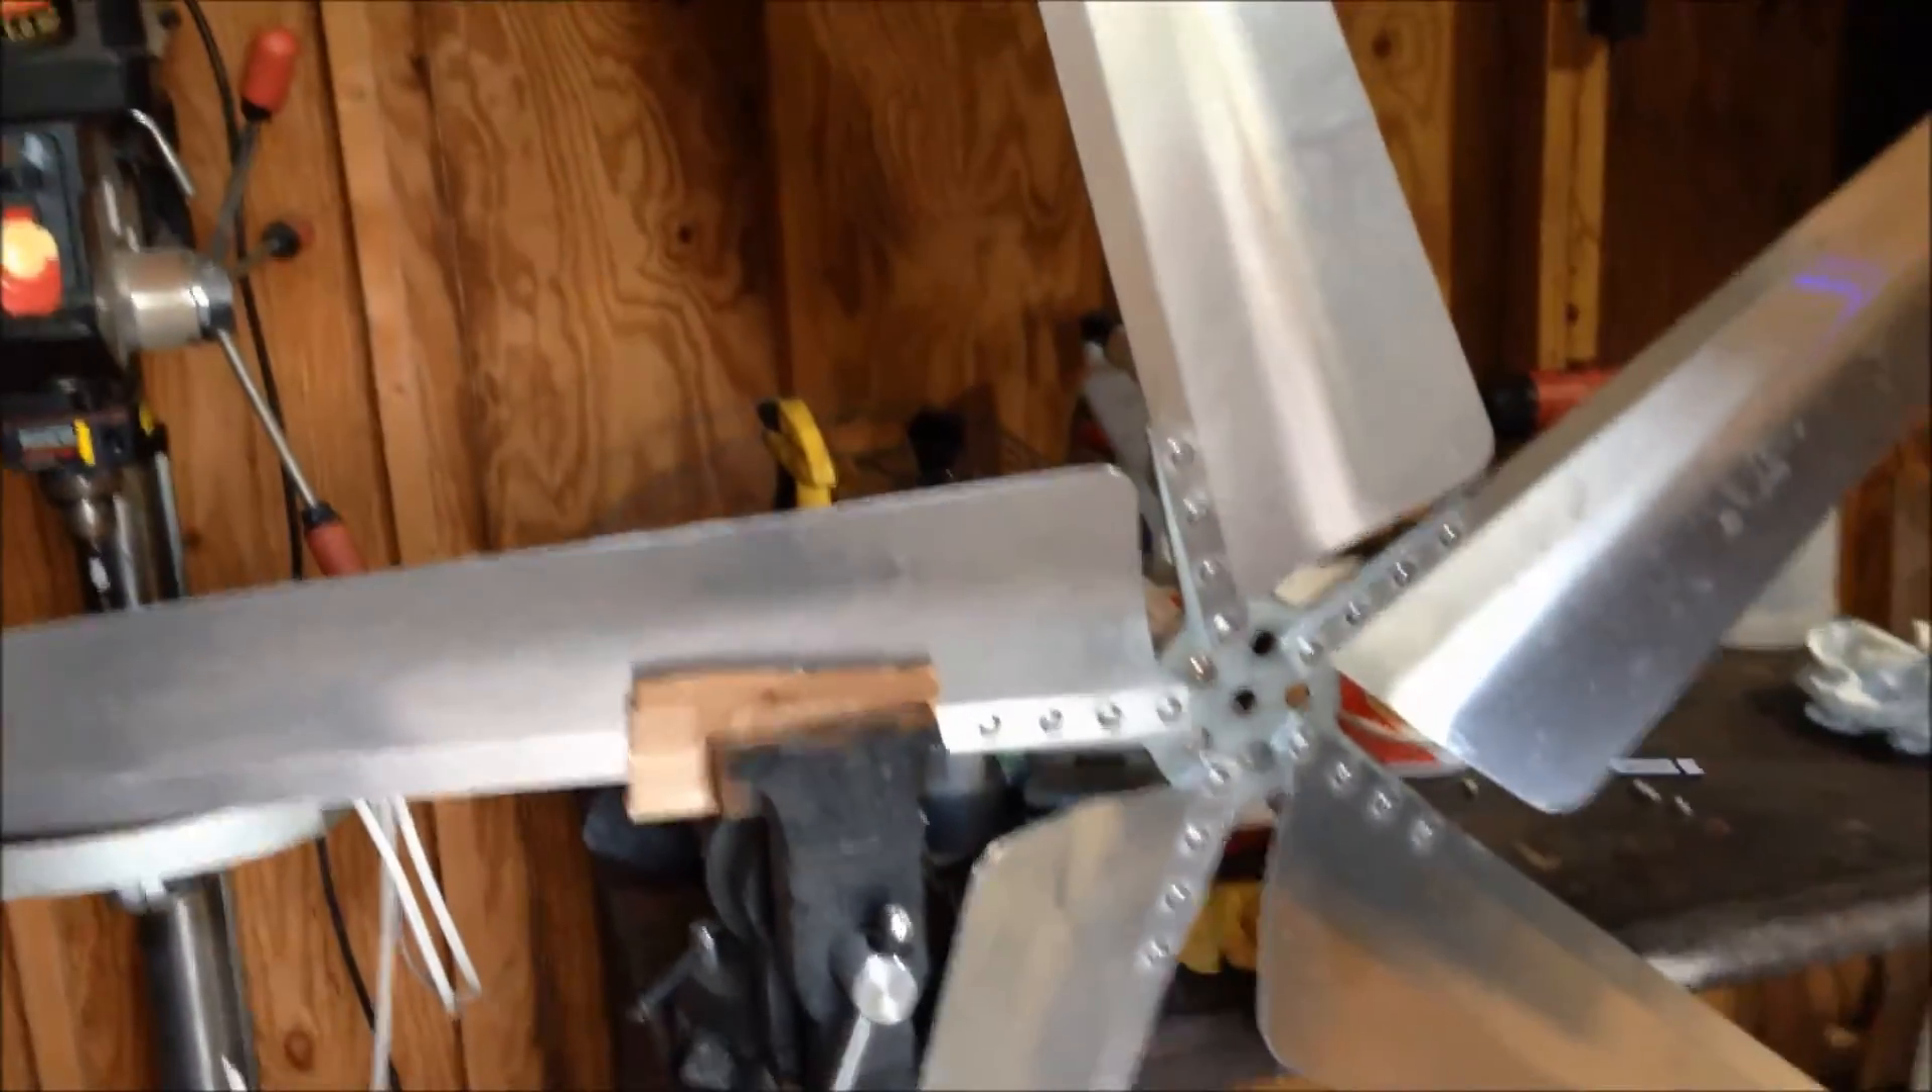Just finished assembling my new Super Falcon 5 blade set from Missouri Wind & Solar, and it looks really nice.